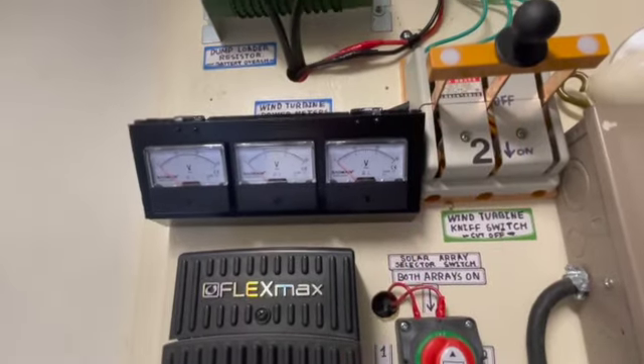I added up here my three phase meters from my wind turbine.